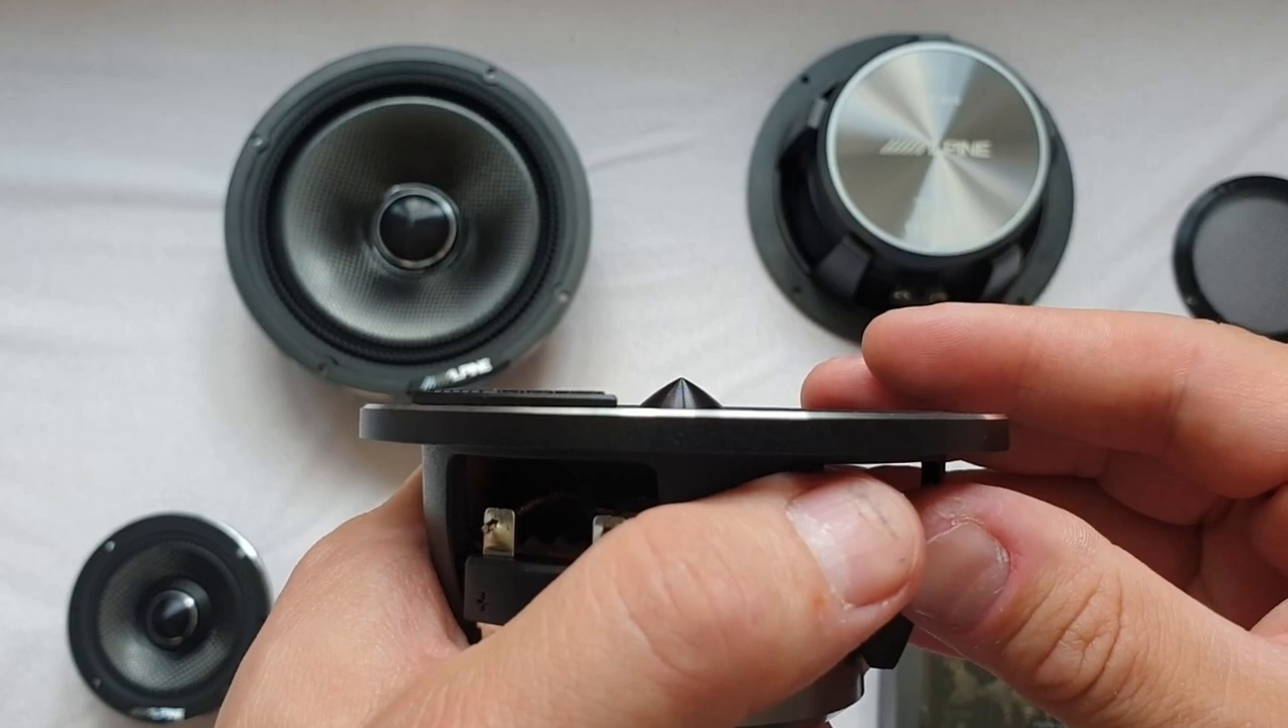This face plug like this you can see it is protruding from this so you cannot put because like the surround itself is kind of a flush but this one is protruding.